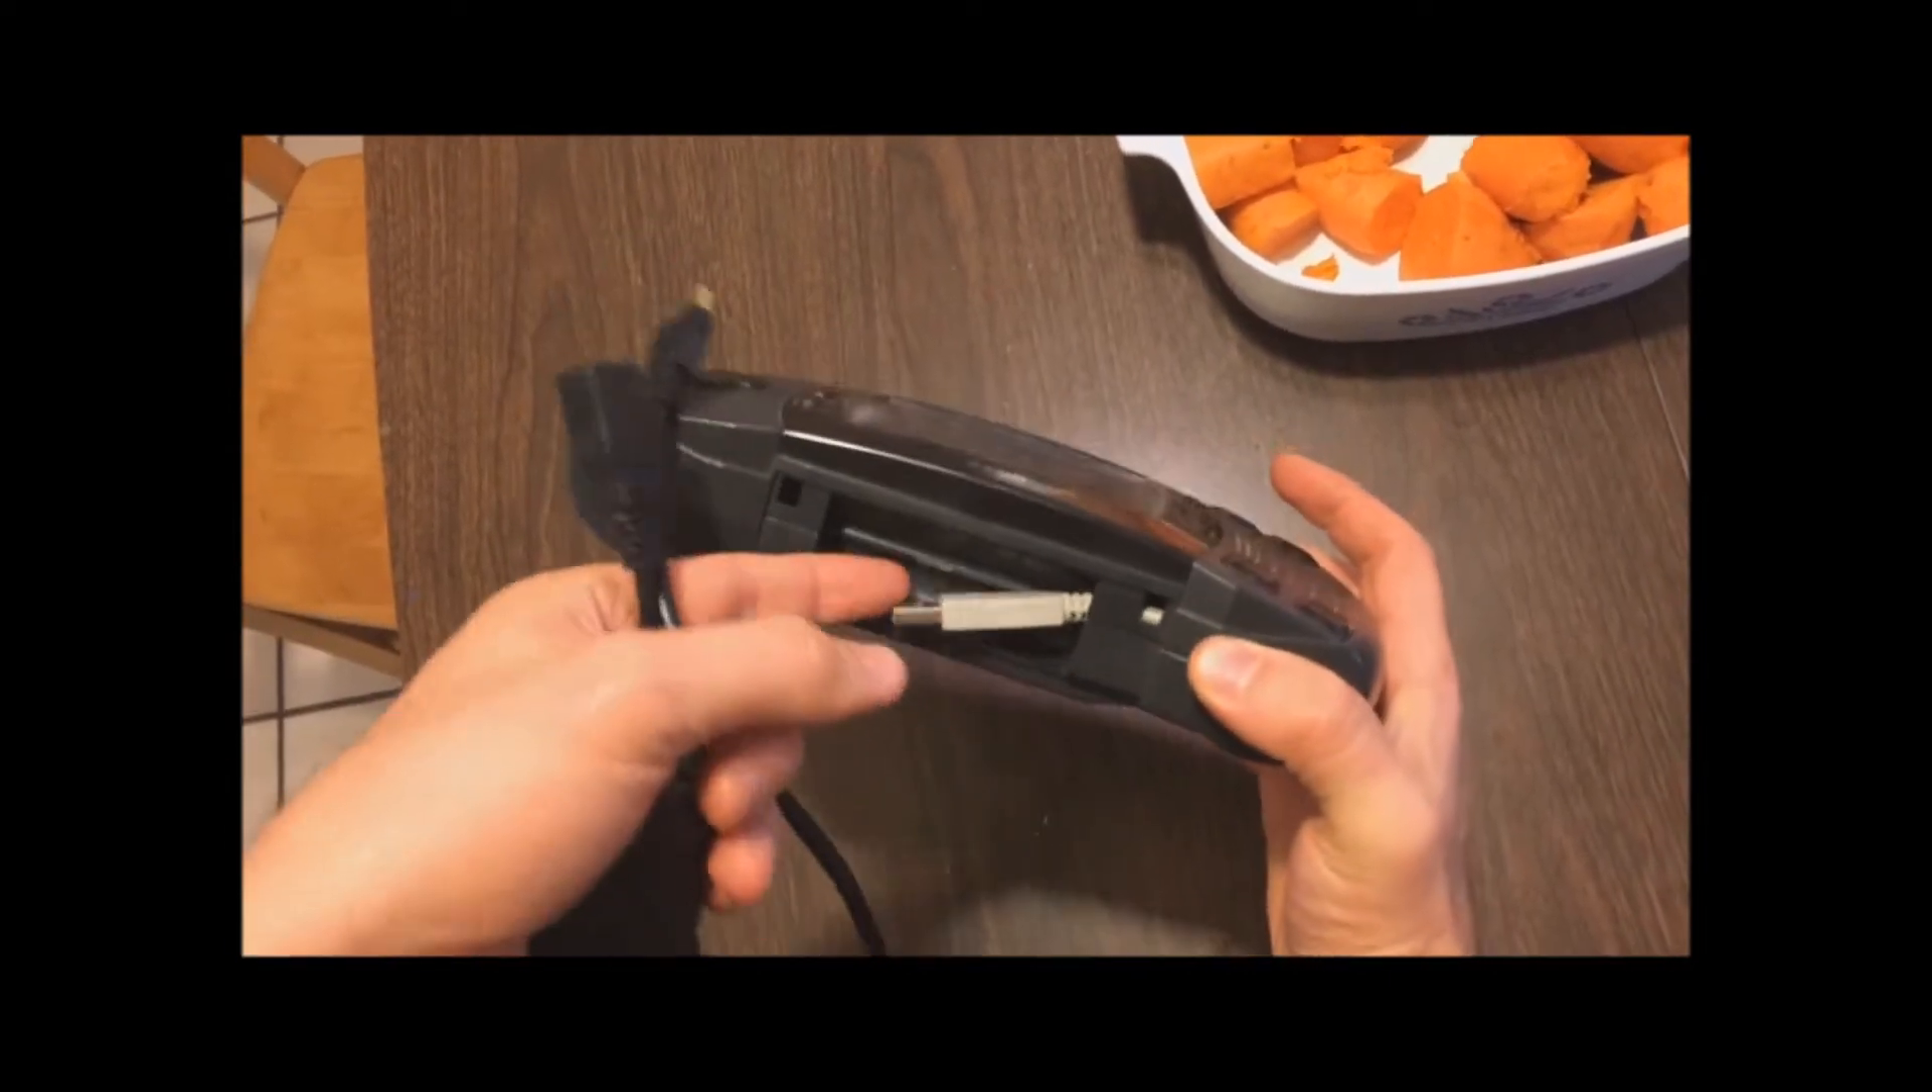So now I've got a USB cable sticking out of the battery compartment, and I've got an extension cable for USB.